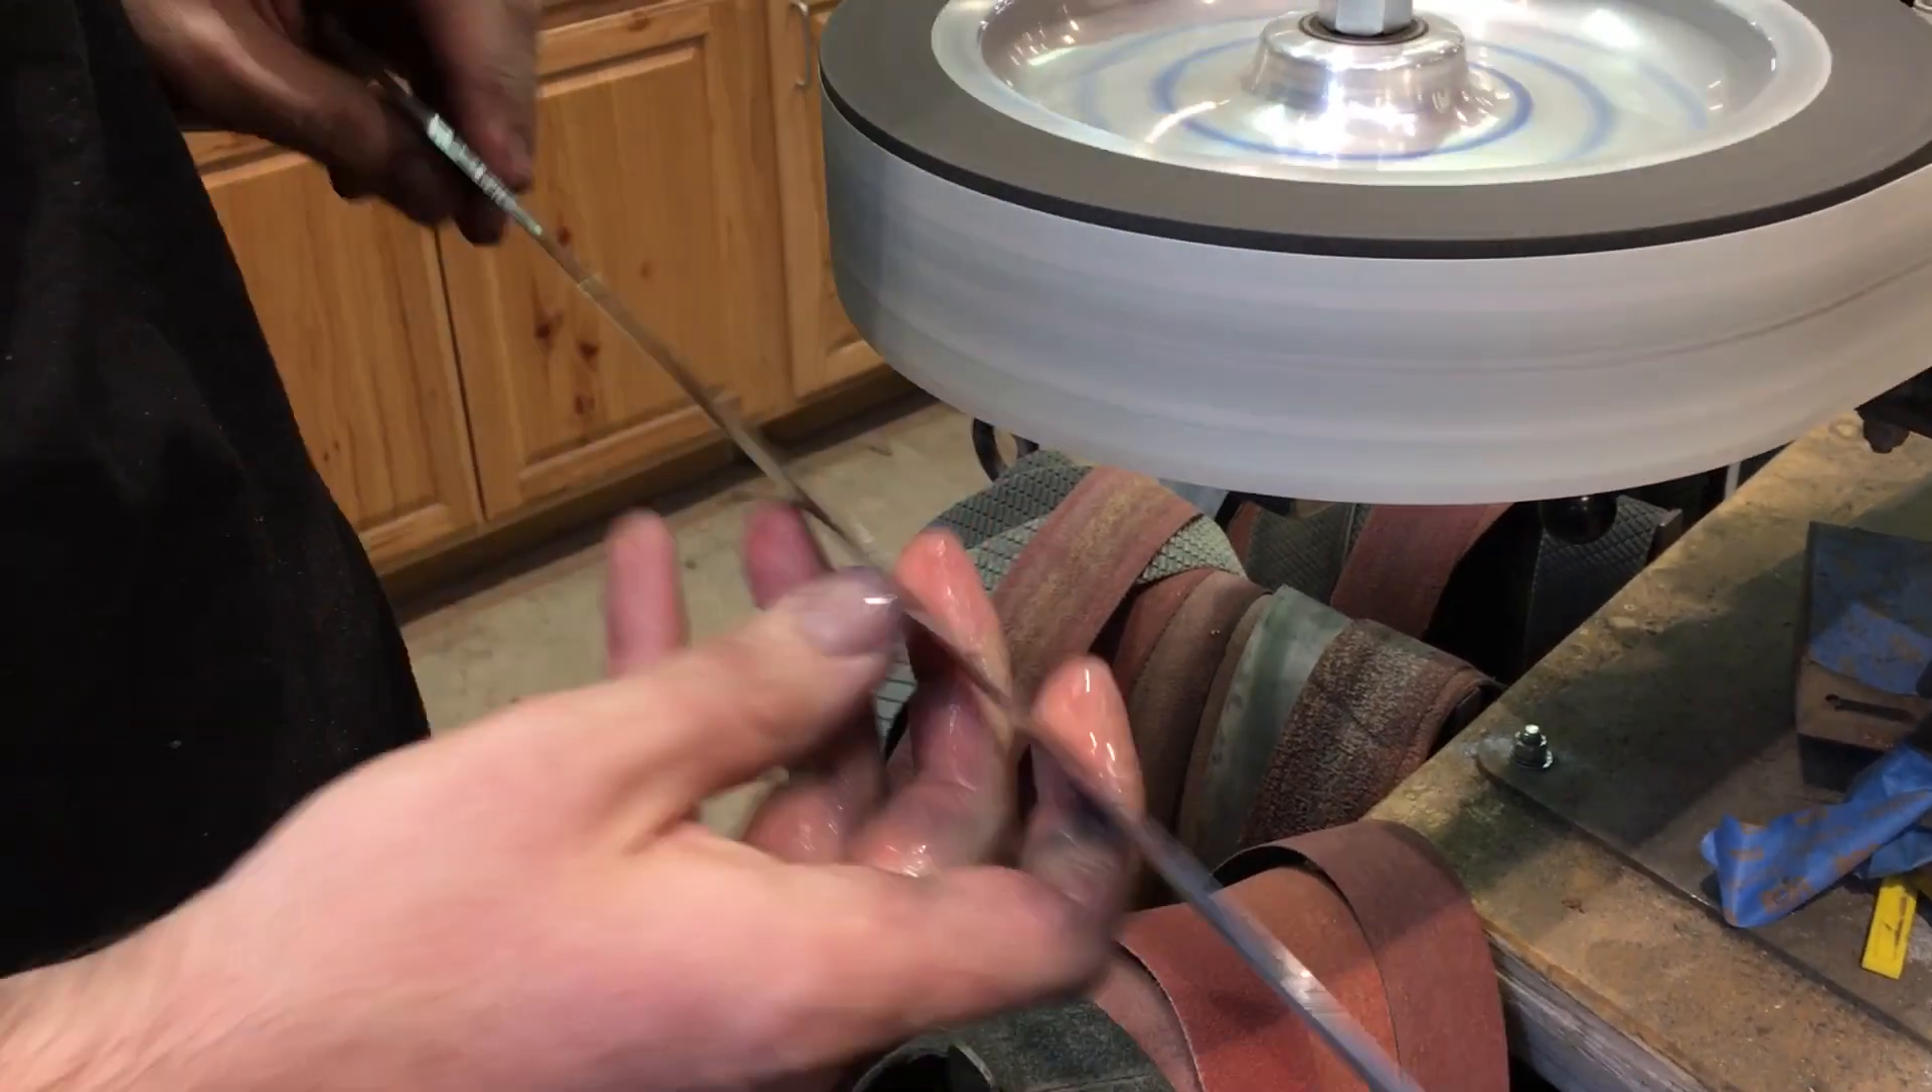Once again, the grinder configuration has been changed and we have gone to a wheel.